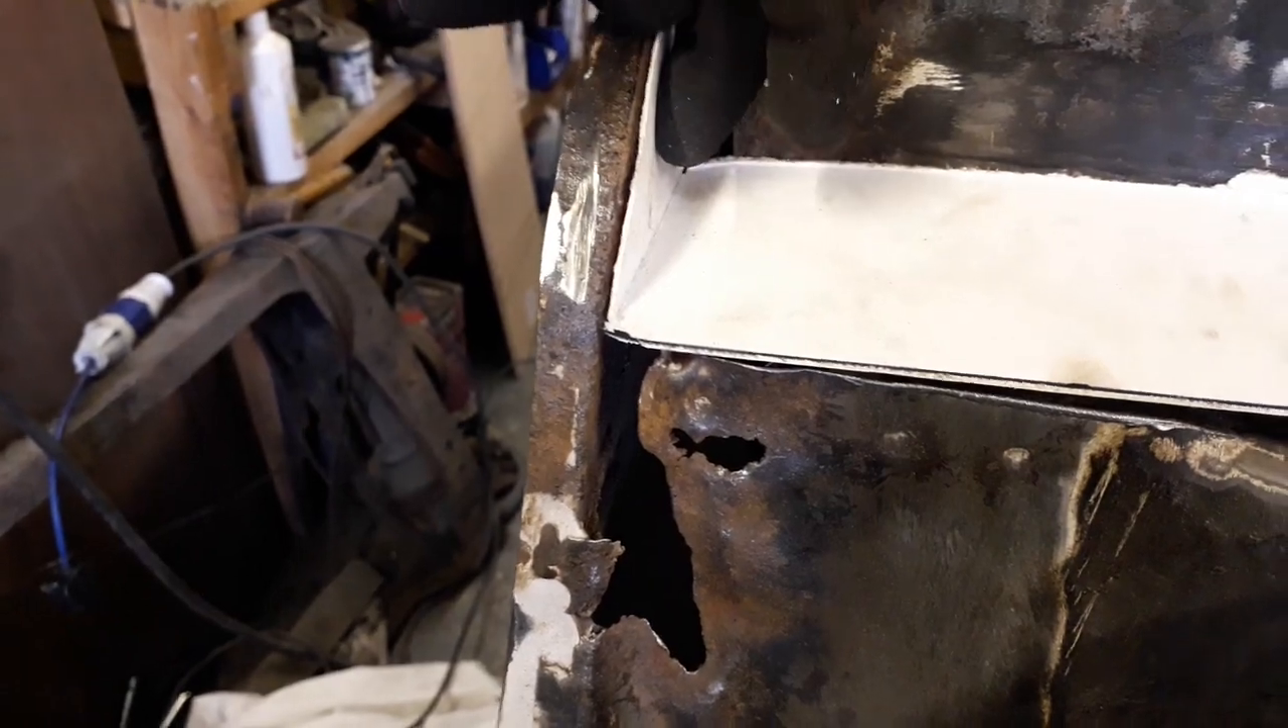So I've got my little patch cut out now, so obviously this is sticking up at the moment but once that will sit in there it will be flush.